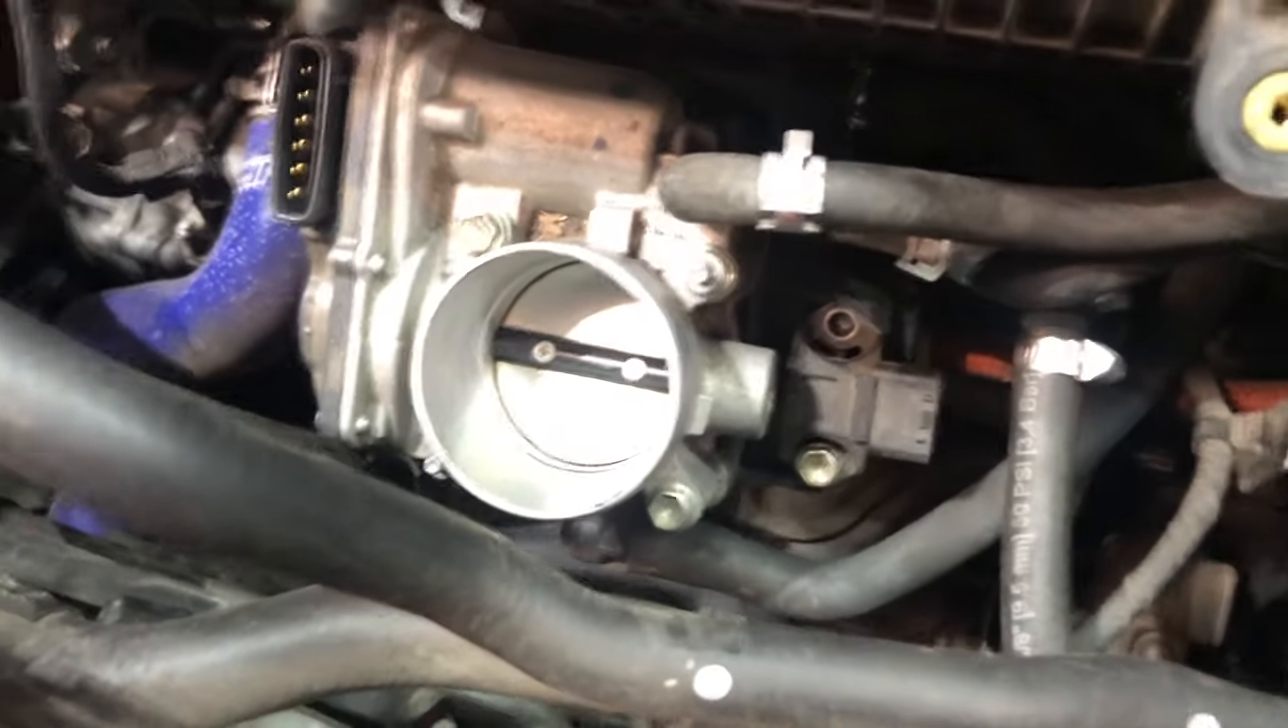I removed the last piece of the intake pipe there from the throttle body.